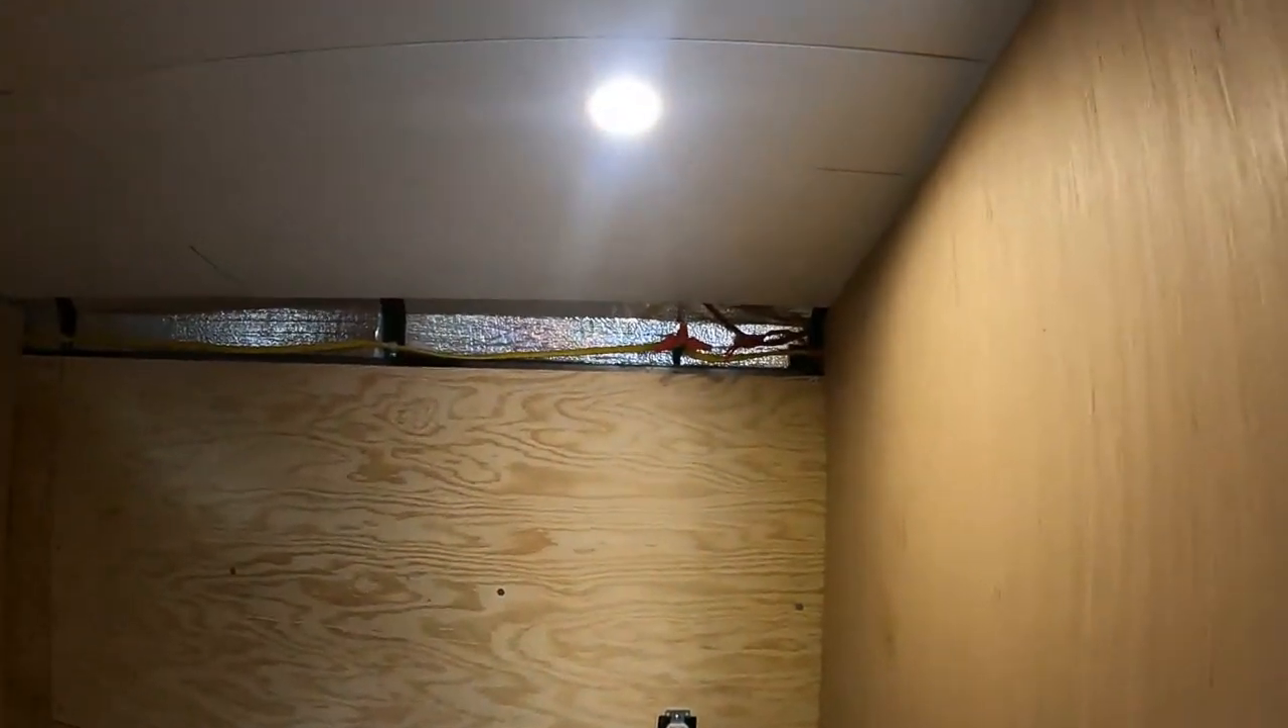Here's the light installed, still need to install the switch though.